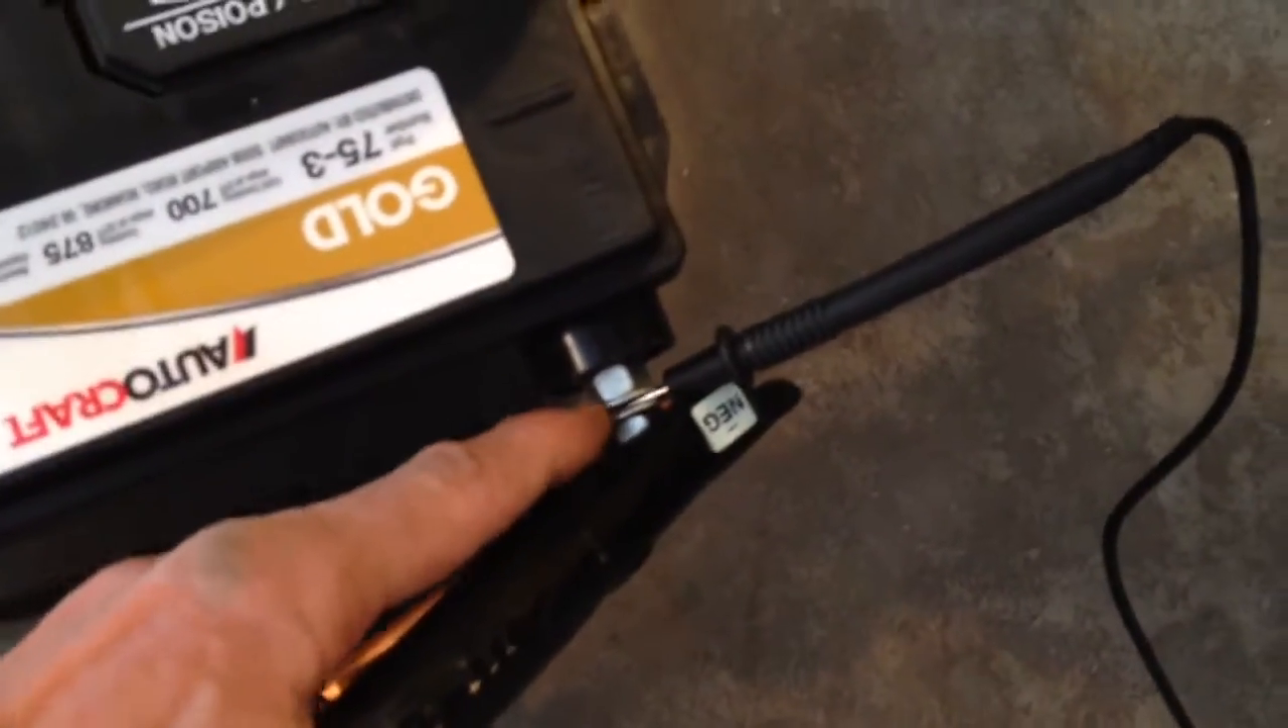We've got the negative jumper cable connected up to the negative terminal of the battery.